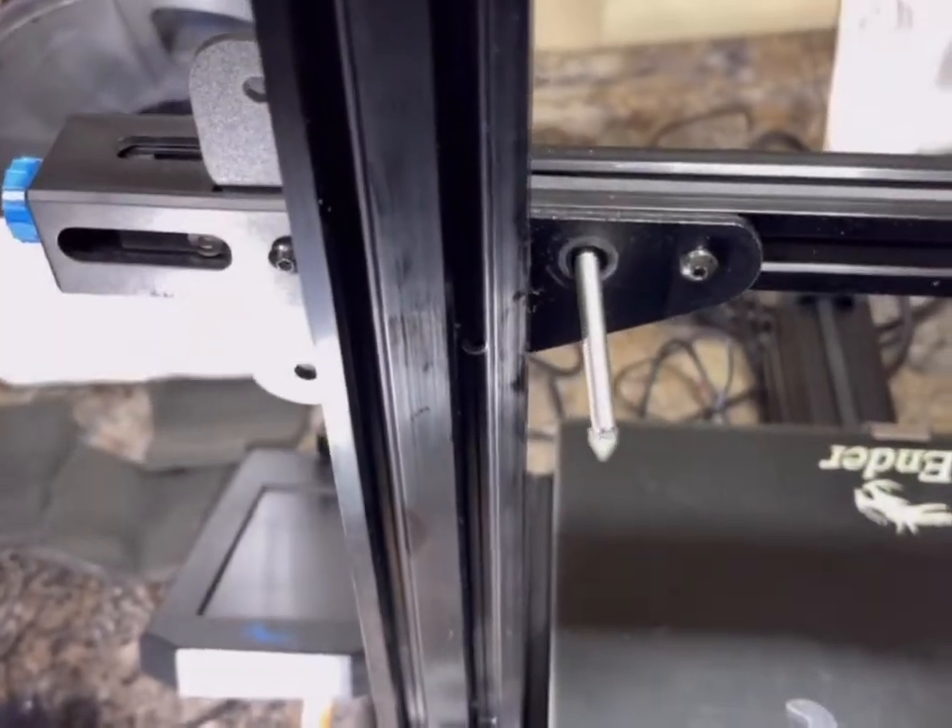Here you can see I've got the new bolt in place.